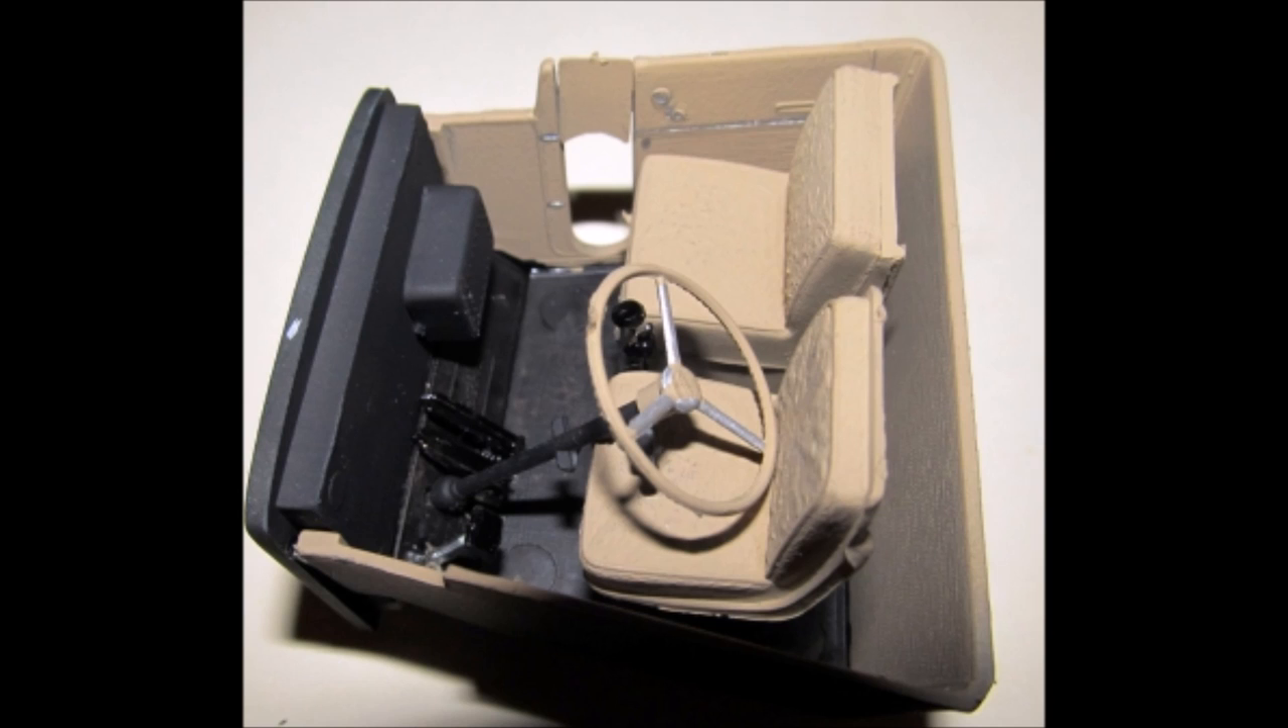Now, you'll notice in the photo, you'll see the steering column and the wheel. I installed those early to make it easier to install the dash.